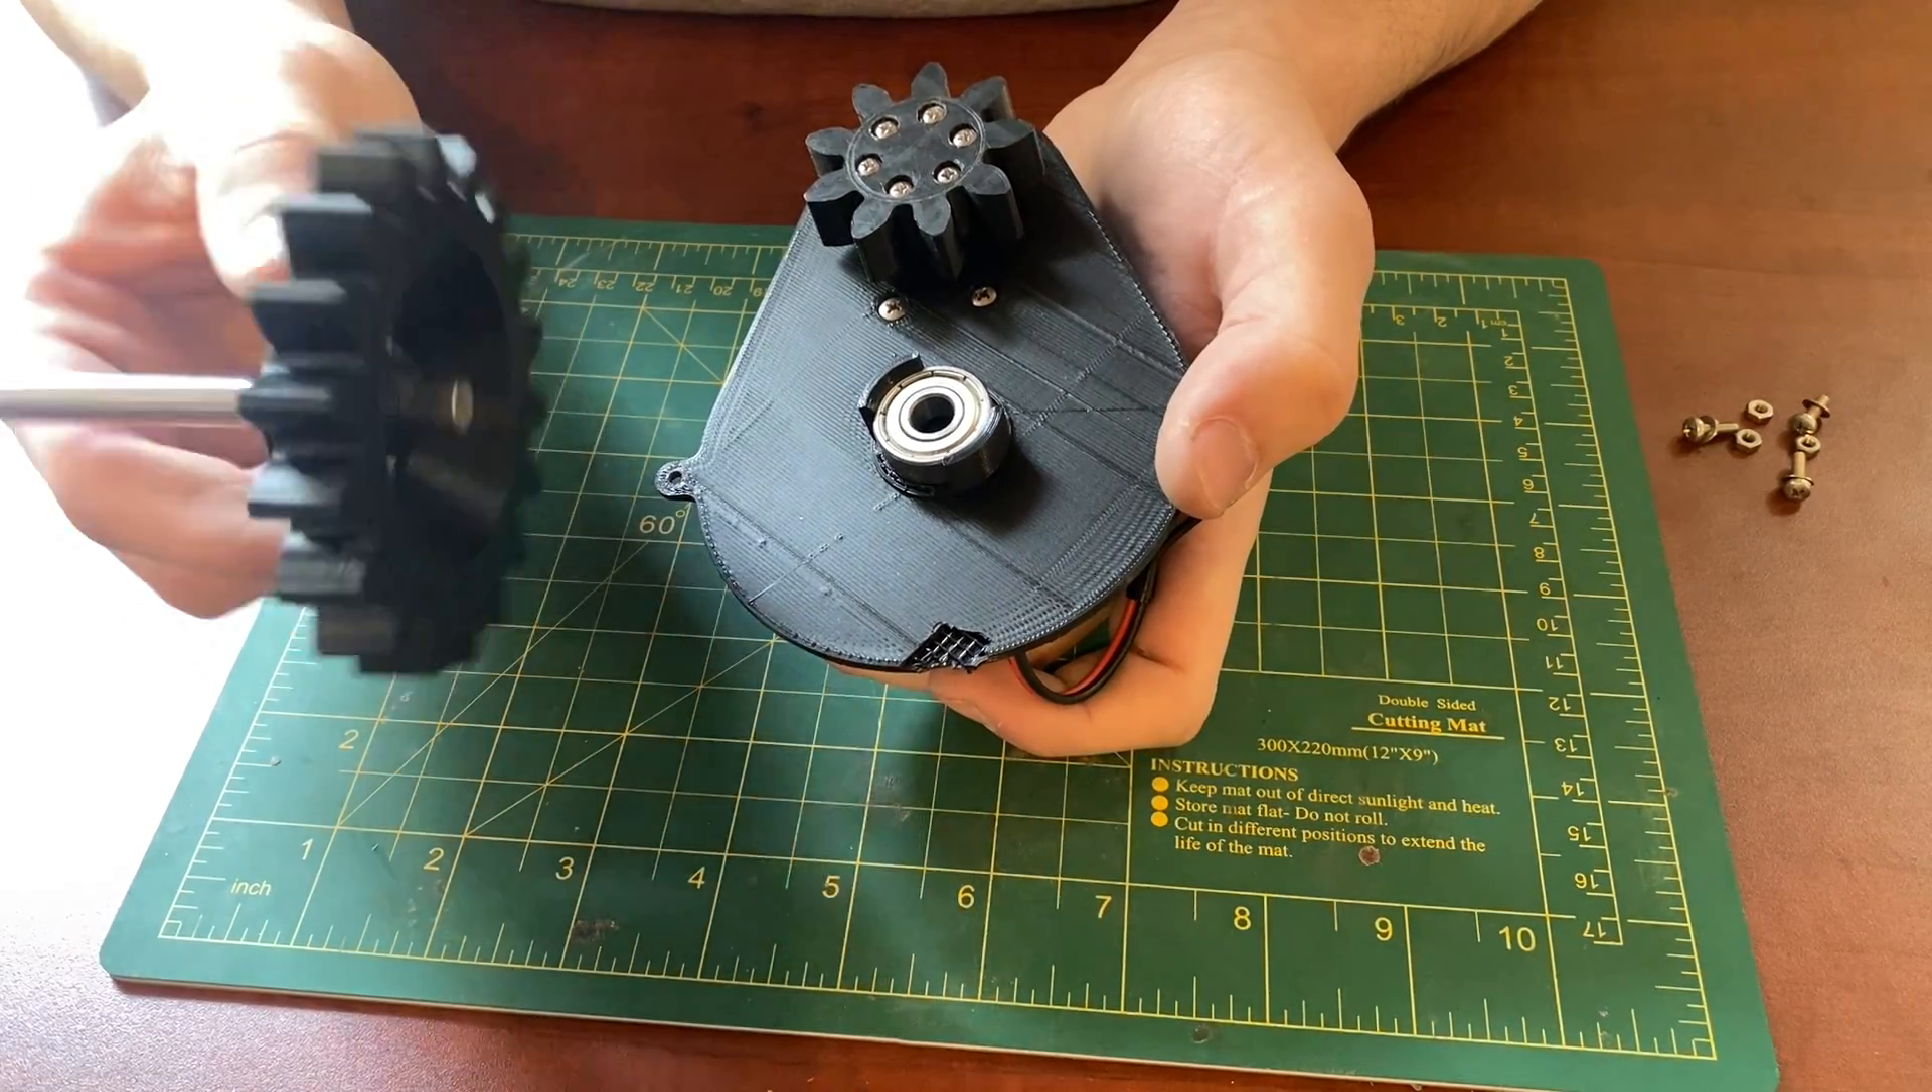The bearing just snaps in very nicely and it fits well.